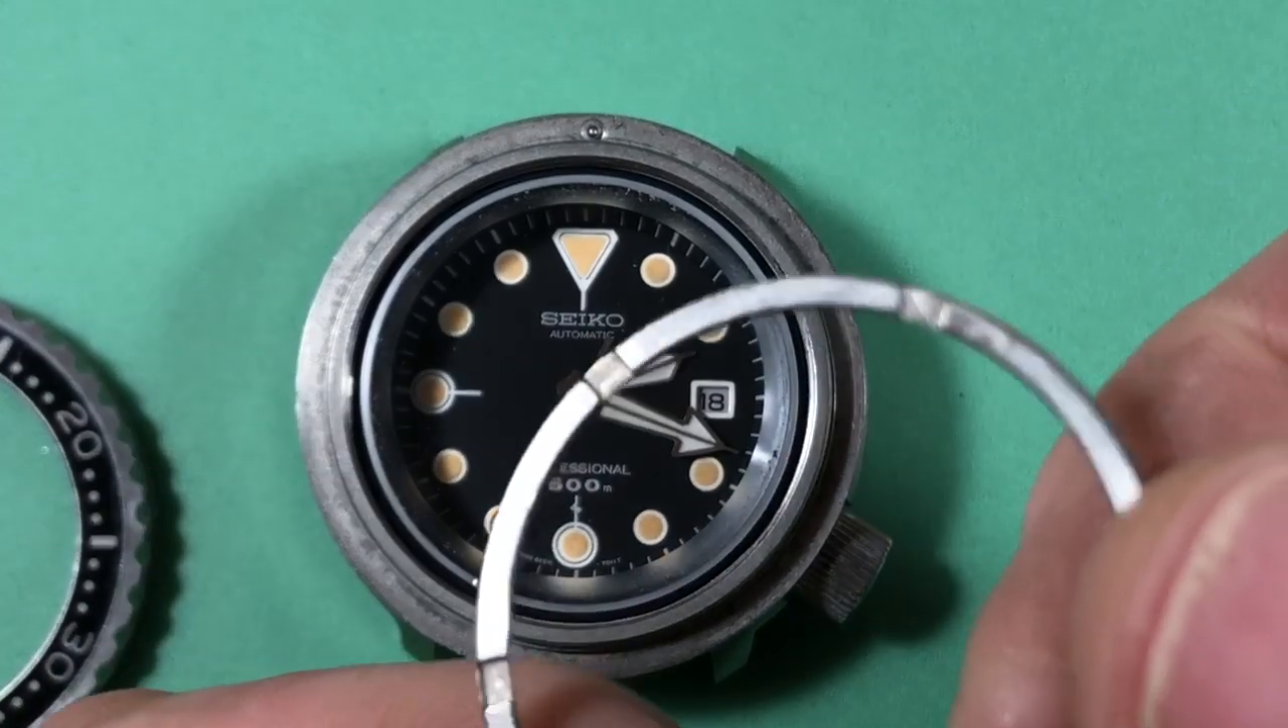So i got the crystal retaining ring out.